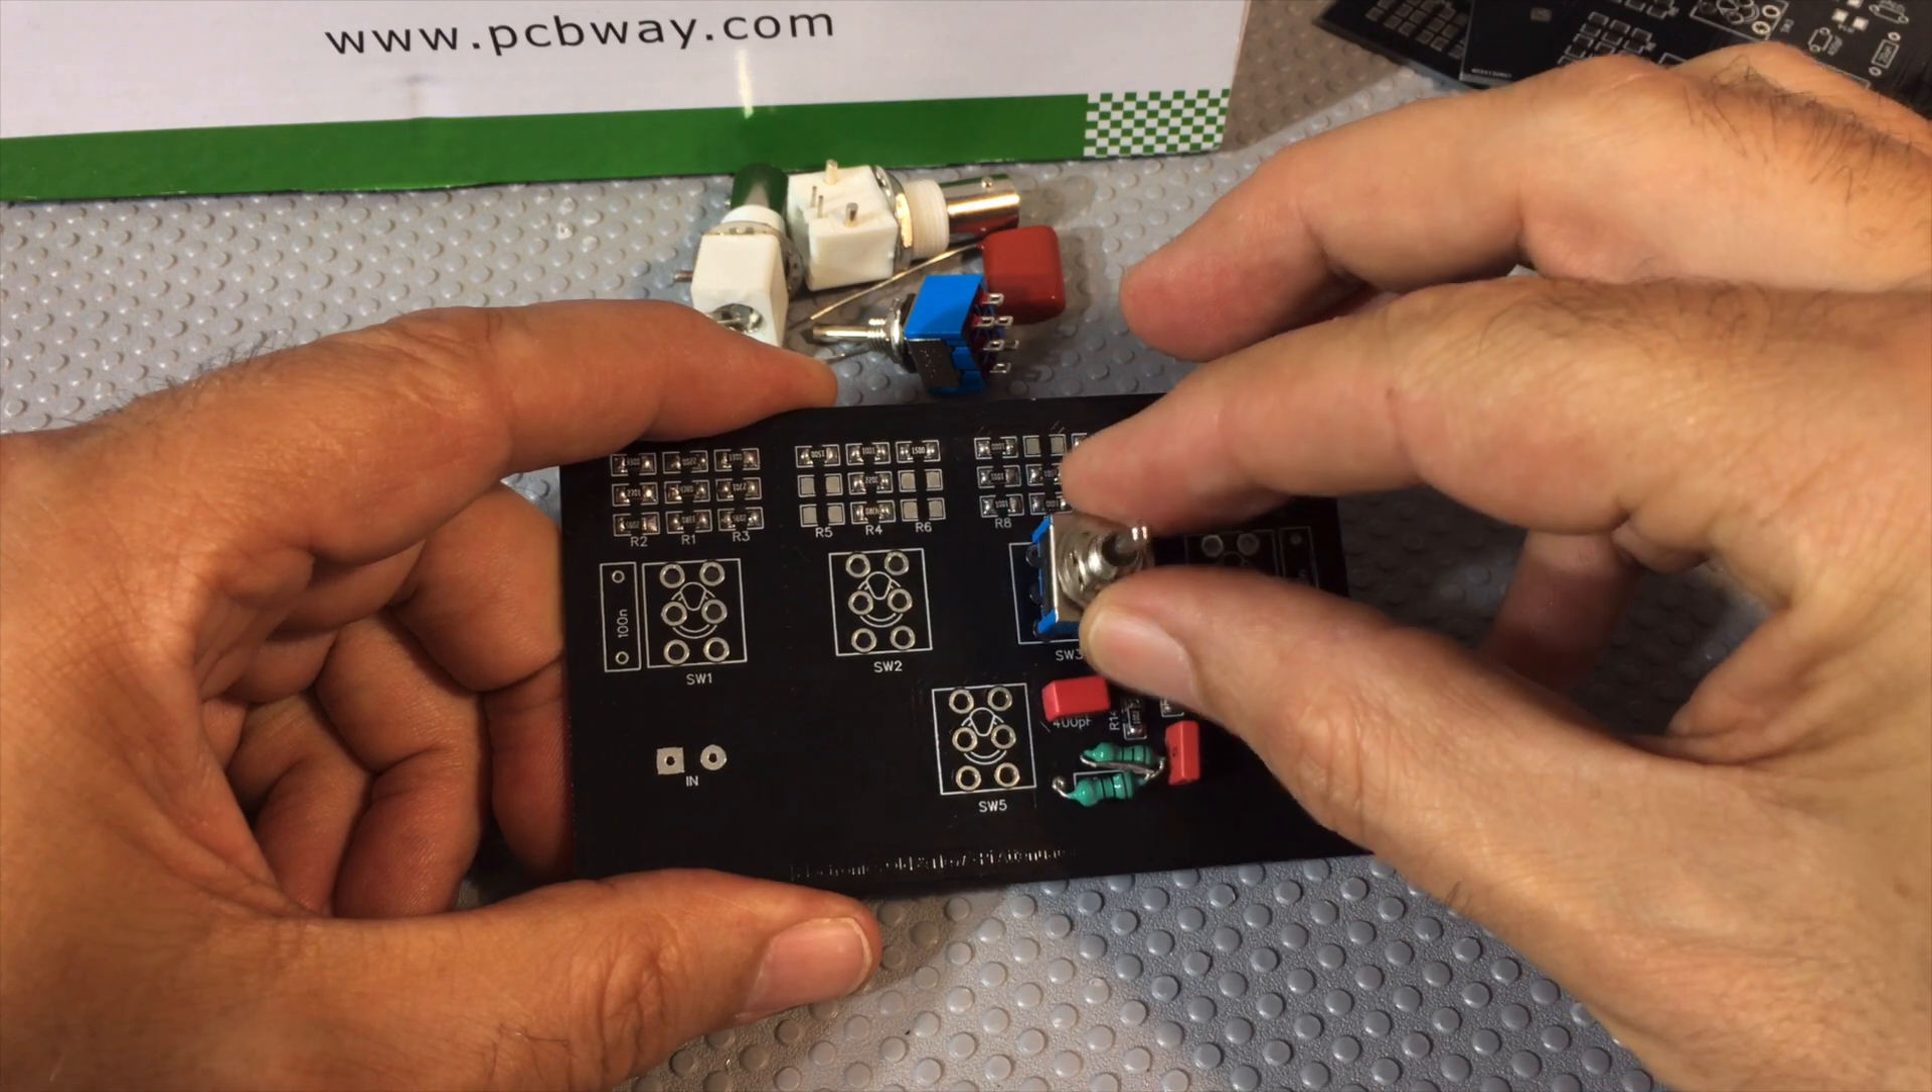Well, I need to put the switches in, solder the switches in.